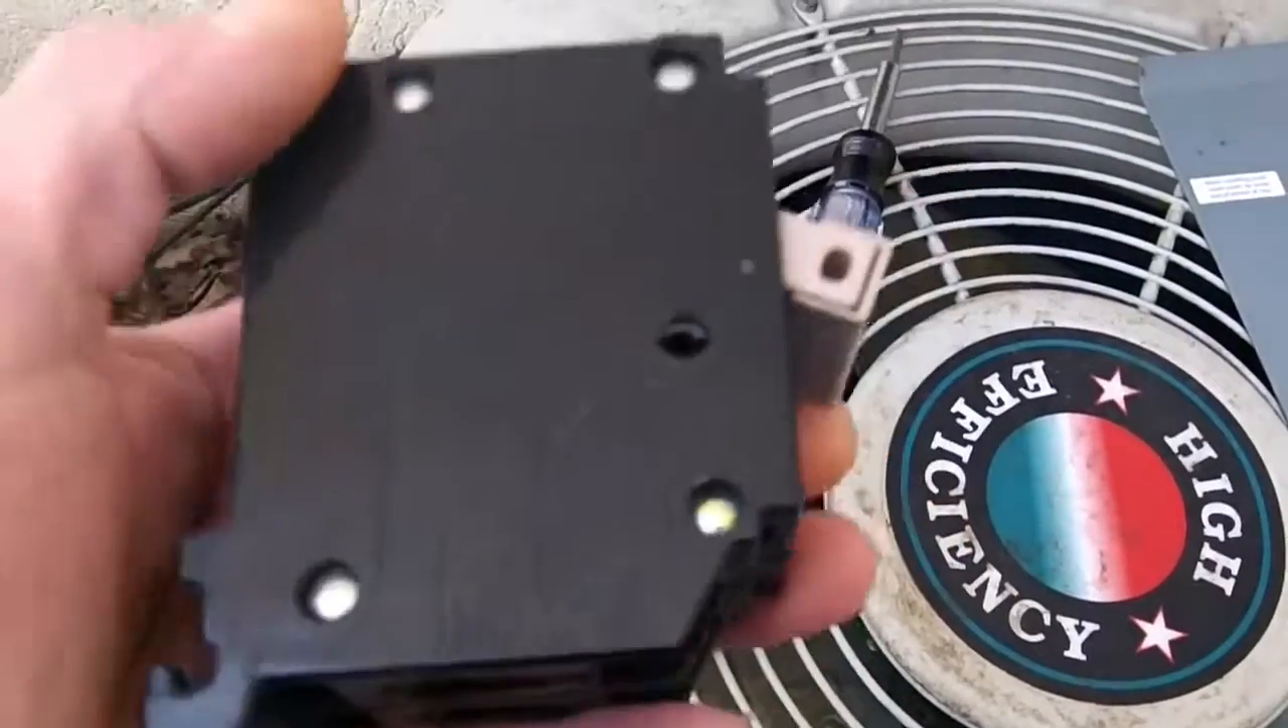Alright, so I got the breaker out.